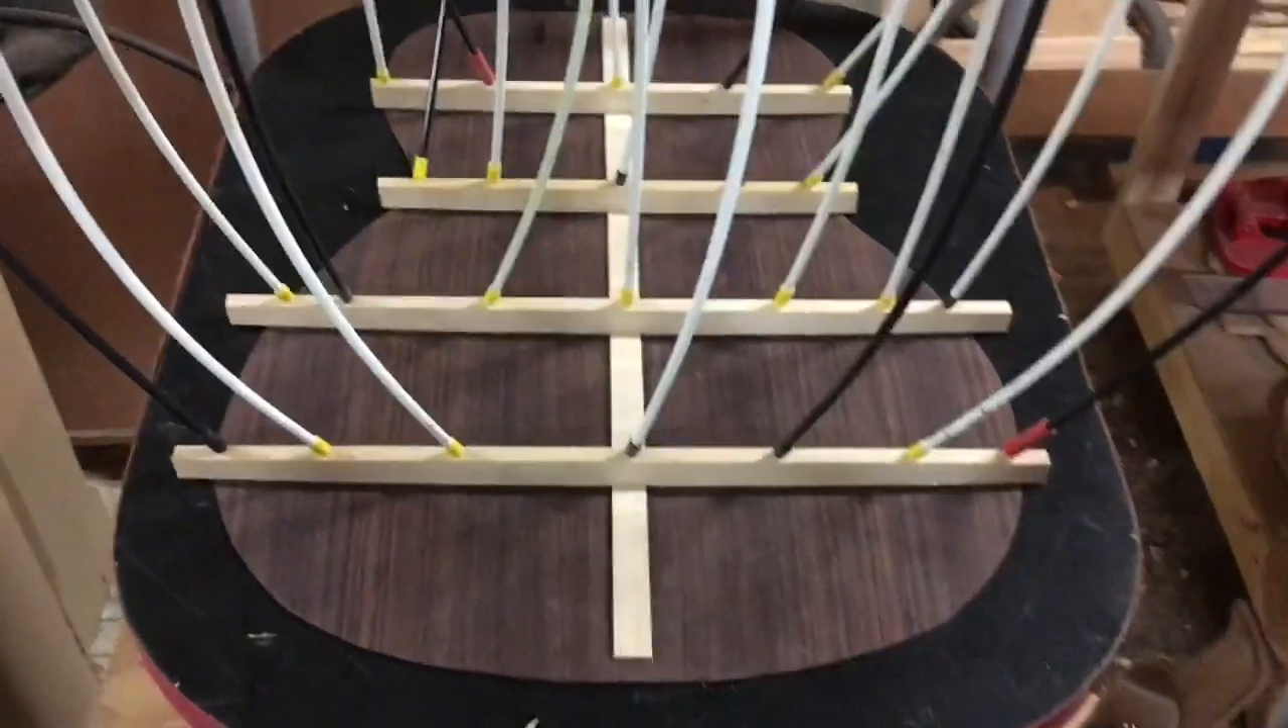So the back has been braced.